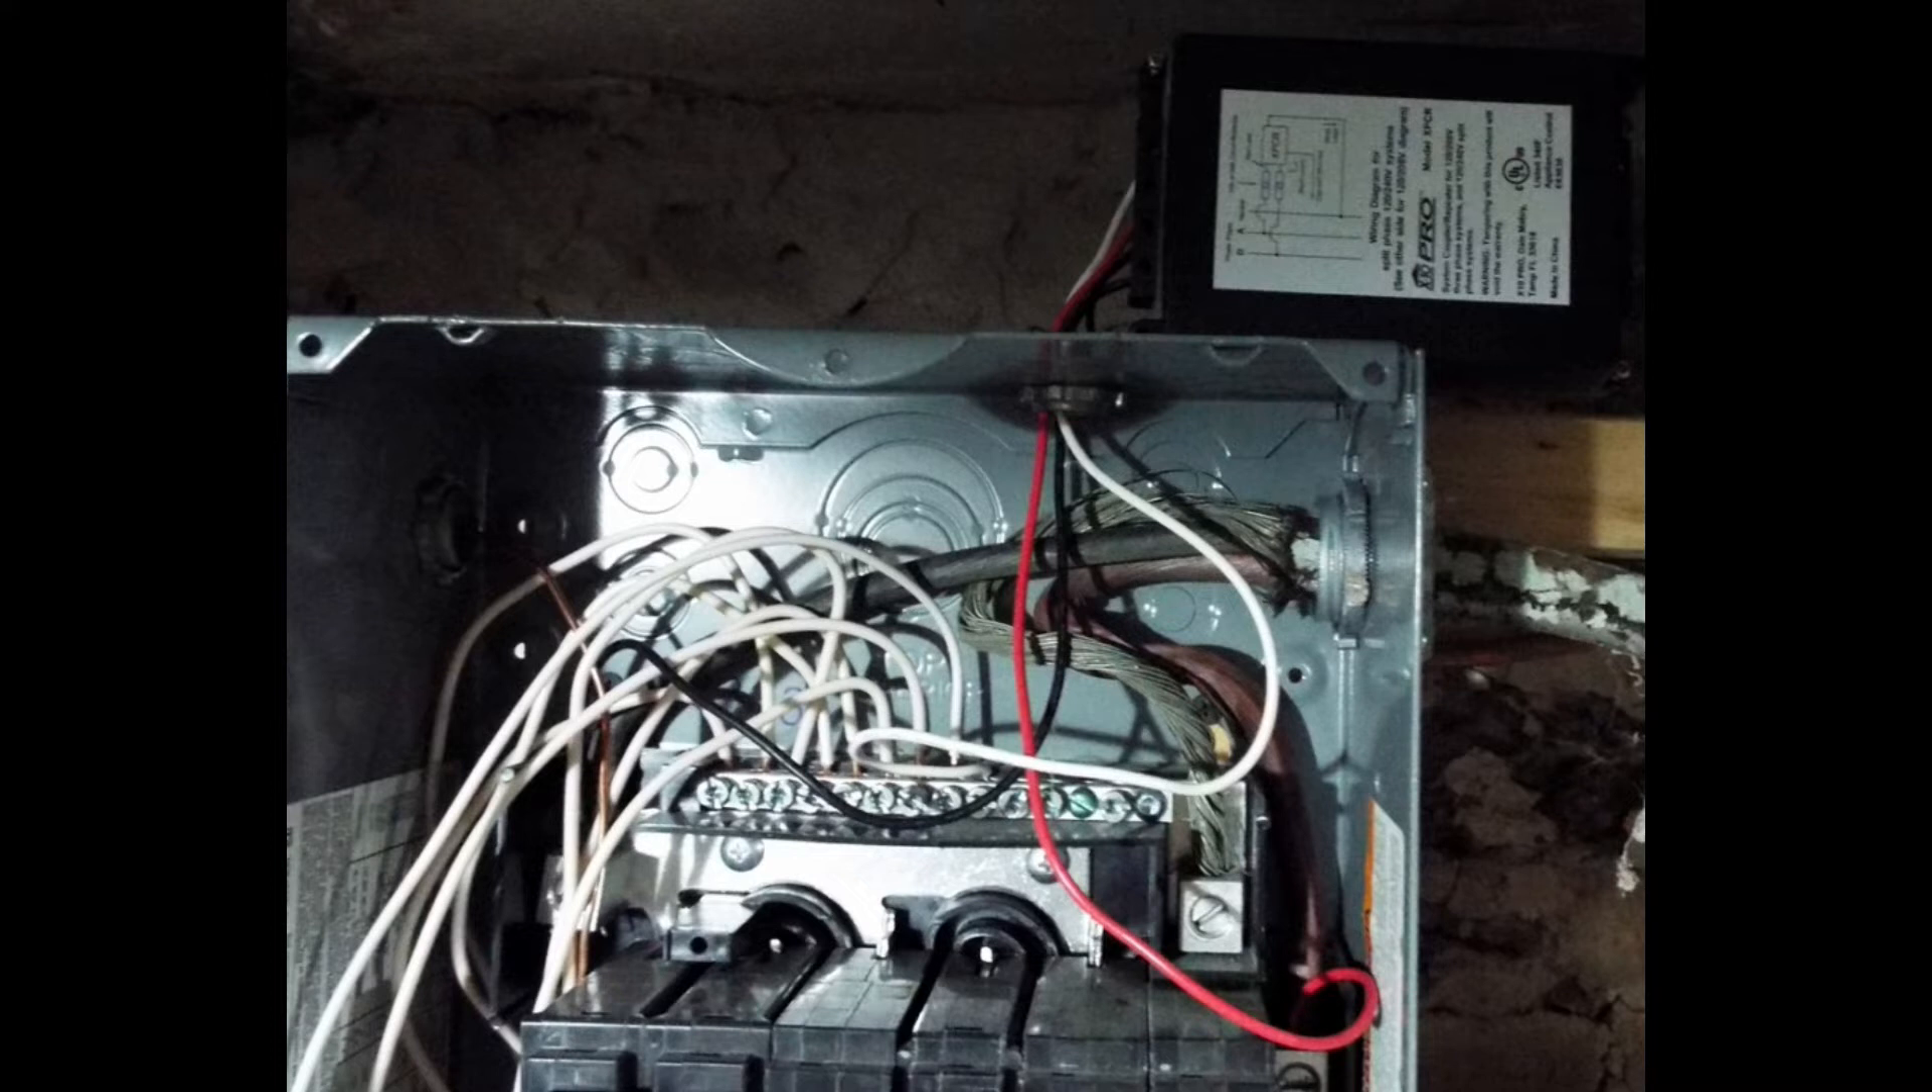So we picked up a x10 pro xpcr phase bridge and mounted it on top of the sub panel as shown.